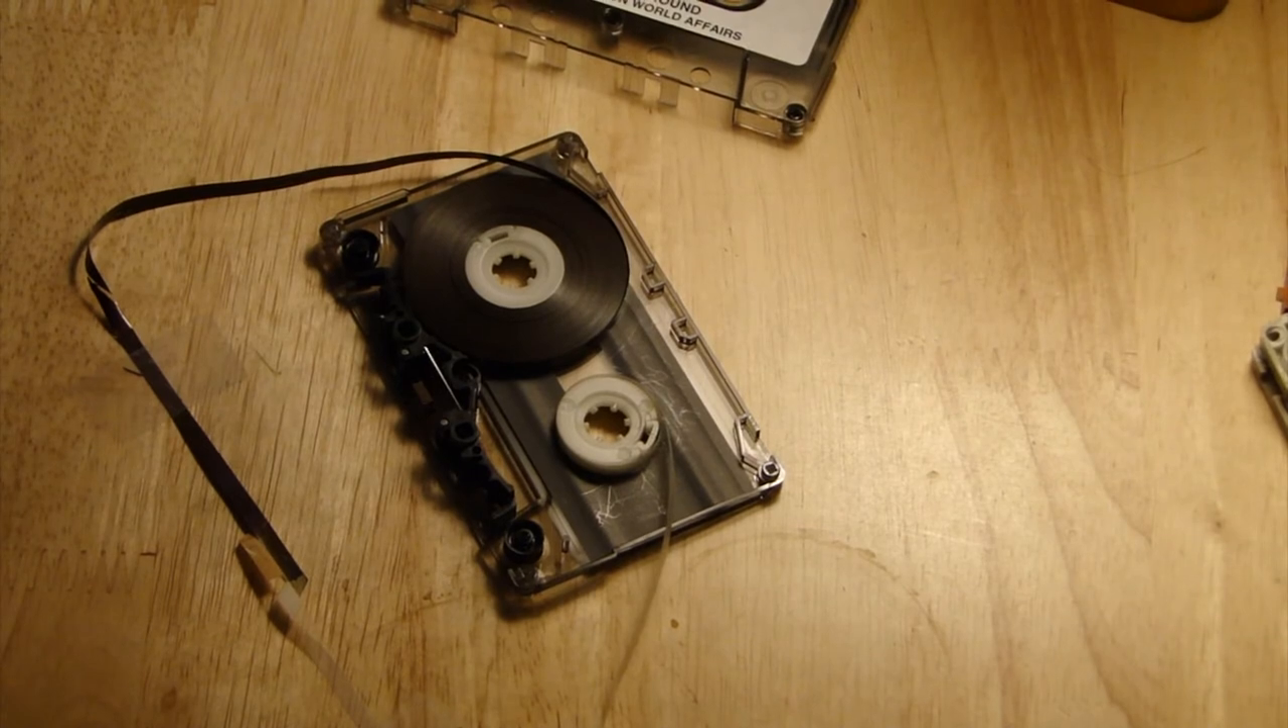So now what I have taken the reels and I've placed them on the new housing that we're going to be using.